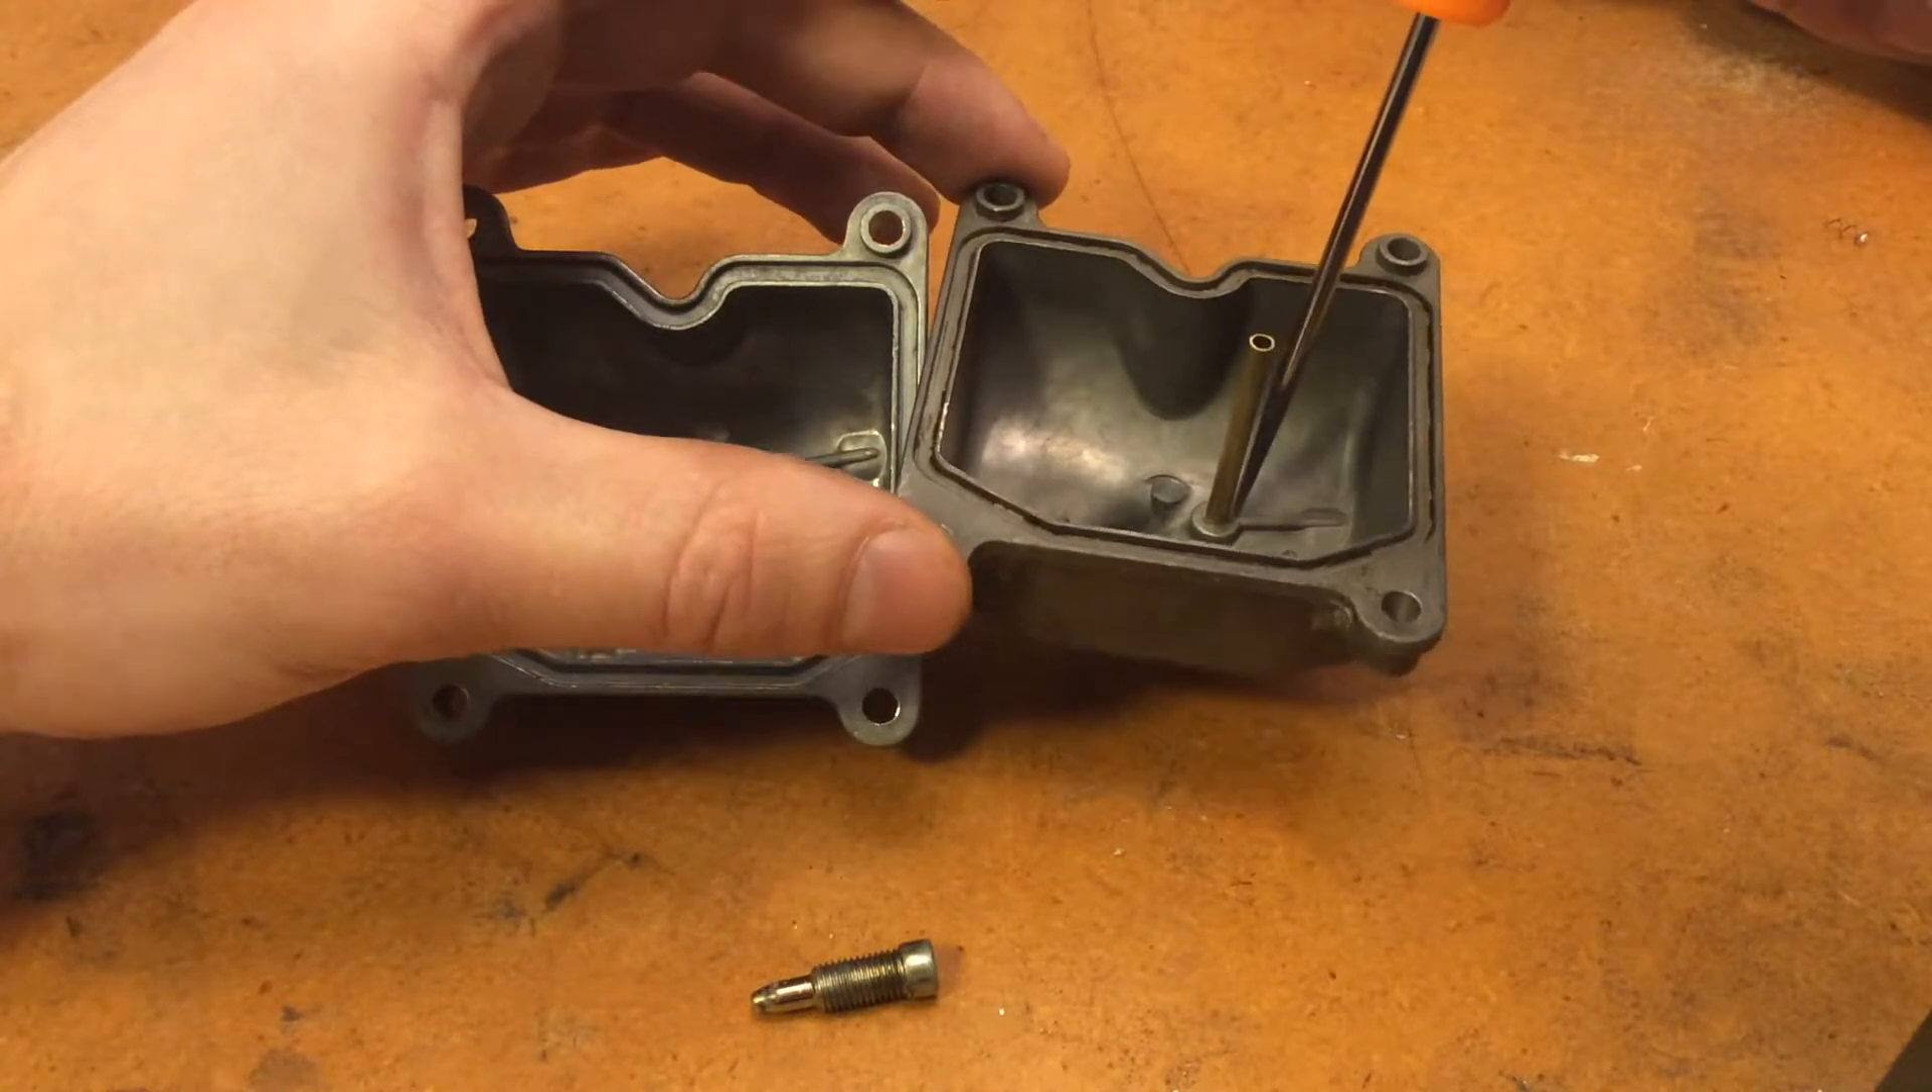And over here I've actually pressed in a brass tube. So here this tube, as you can see it goes down into the hole which I drilled out.